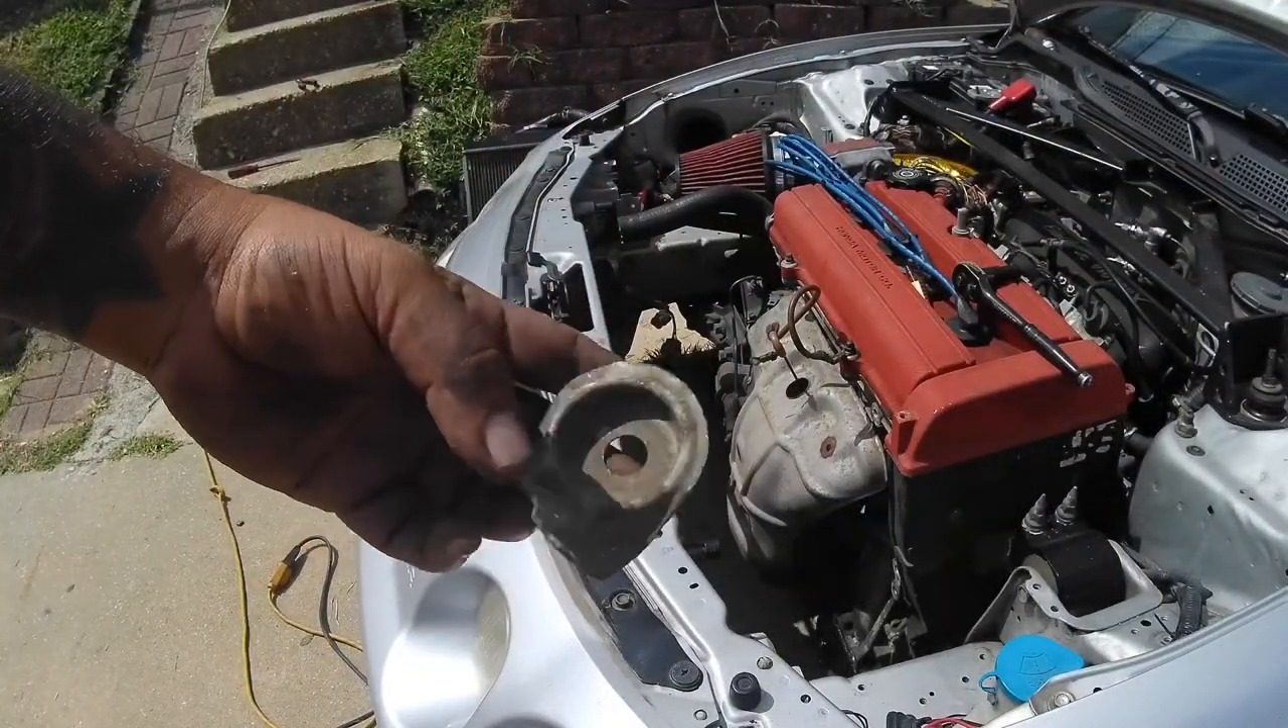So so the bracket's all the way out.